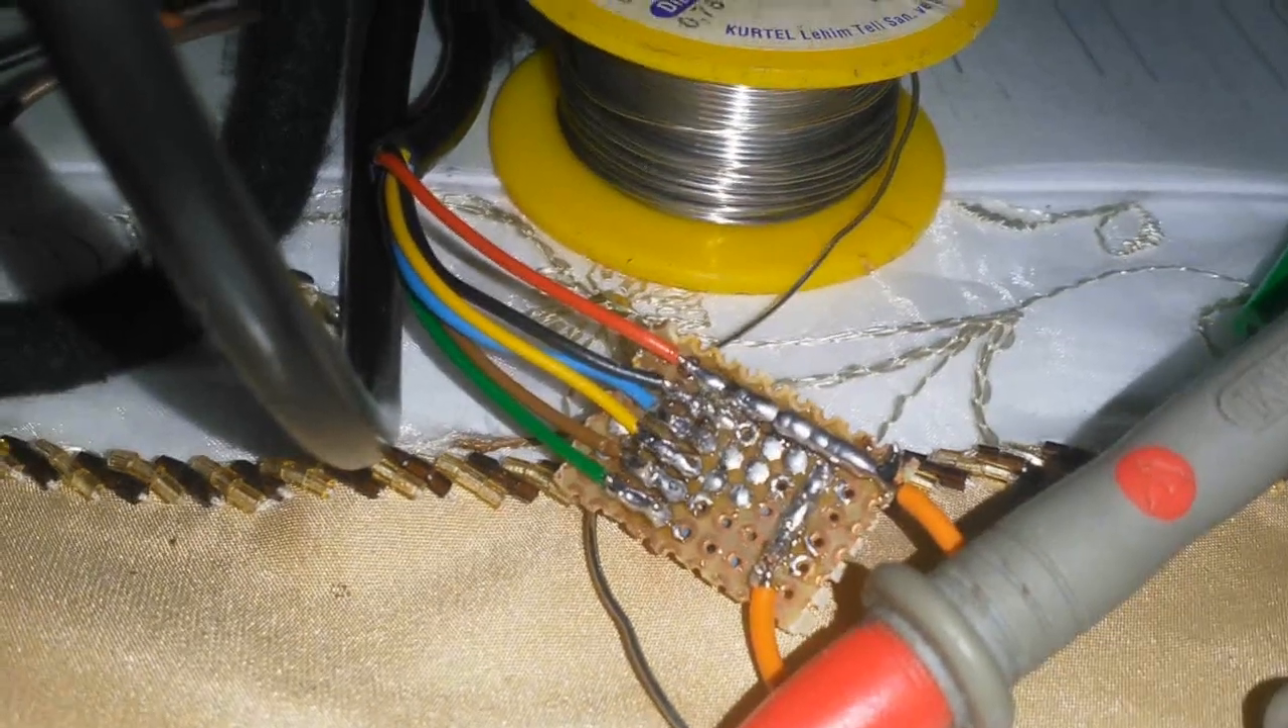Gördüğünüz gibi arkadaşlar, kabloların bağlantılarını bu şekilde yaptık.